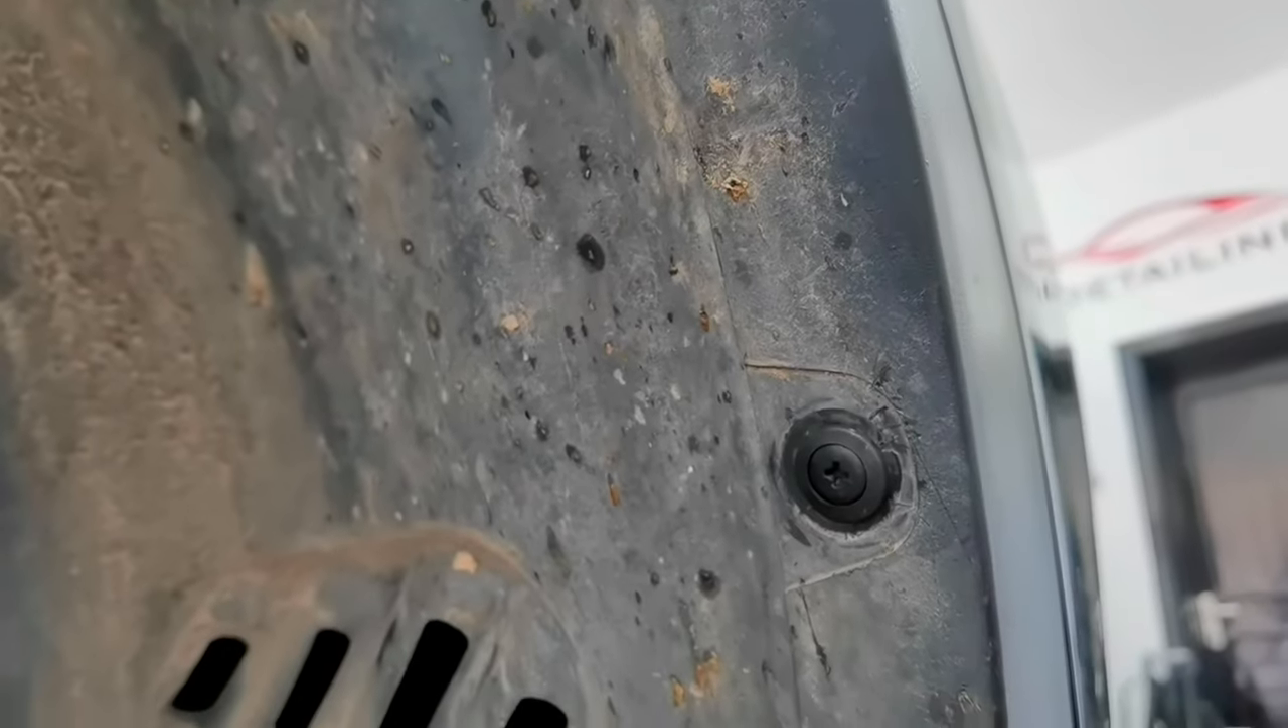I already installed some kind of clips maybe they are not exactly the same.